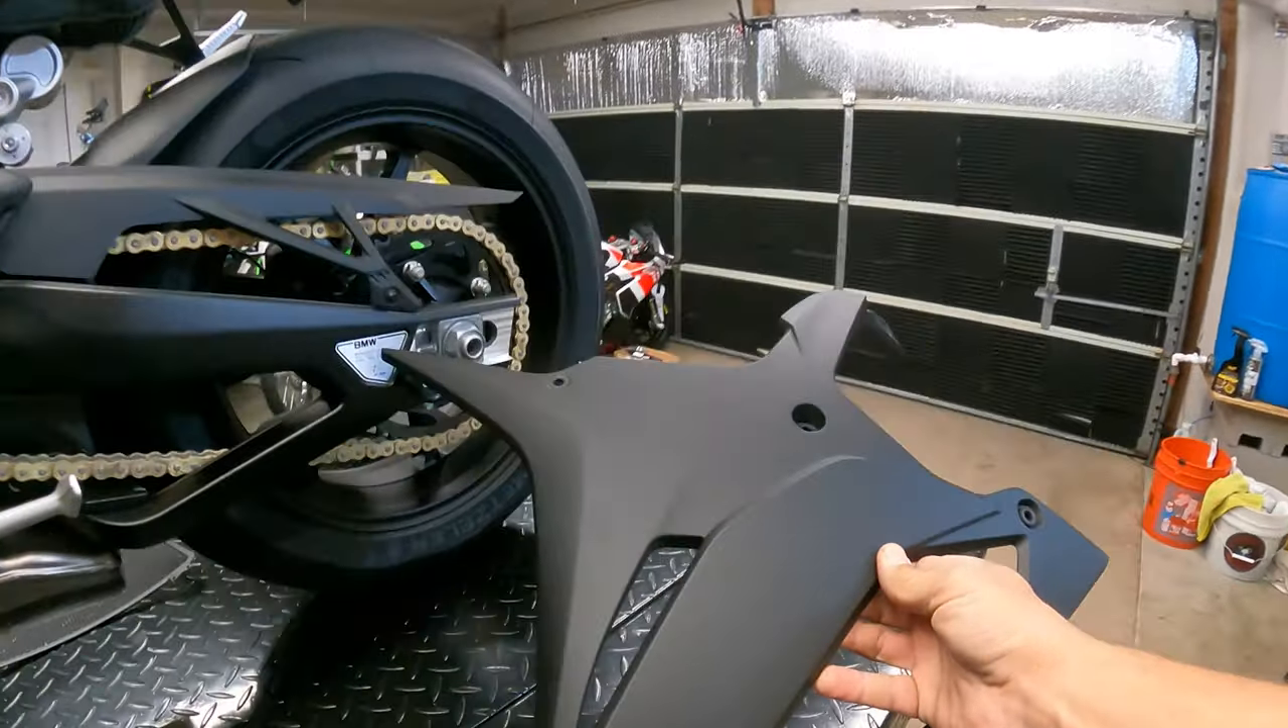And with that last bolt removed, you'll see we've got our left side fairing.